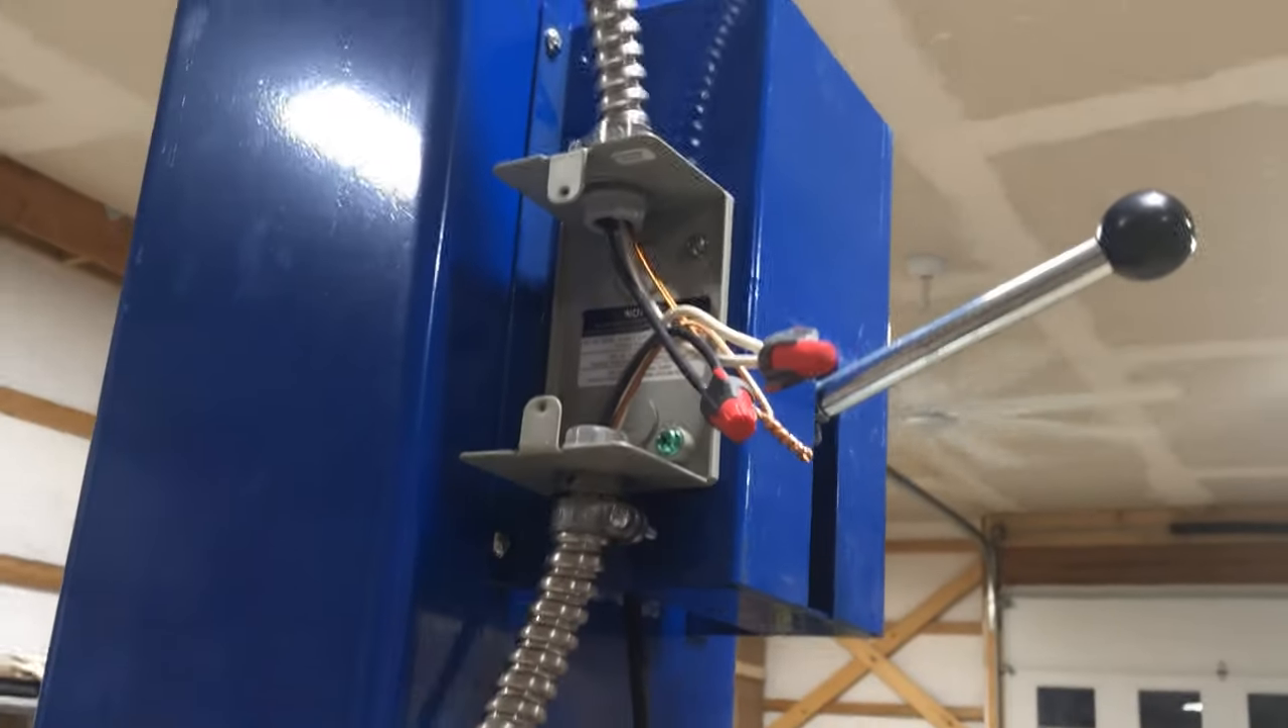So I've got both whips installed now and I just have them wire nutted together for now where the switch is going to go because I don't have the switch yet.